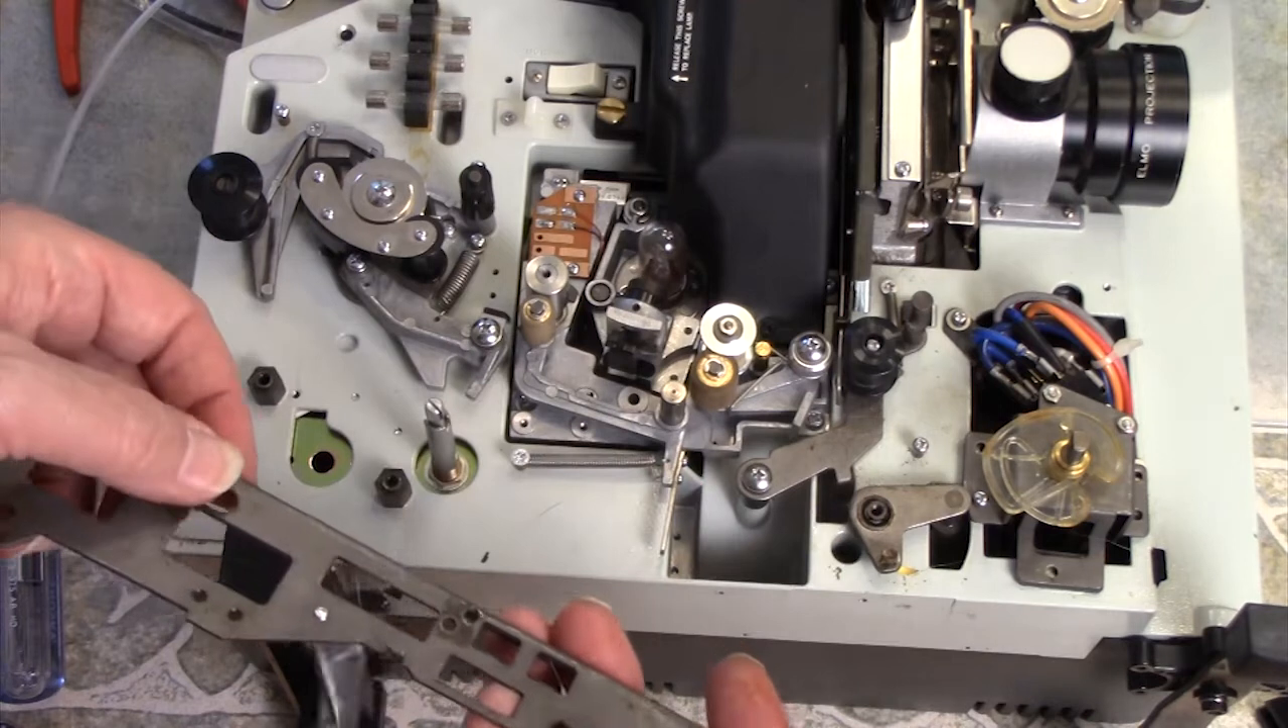And the whole bar is just that easily removed. So the whole thing is out.